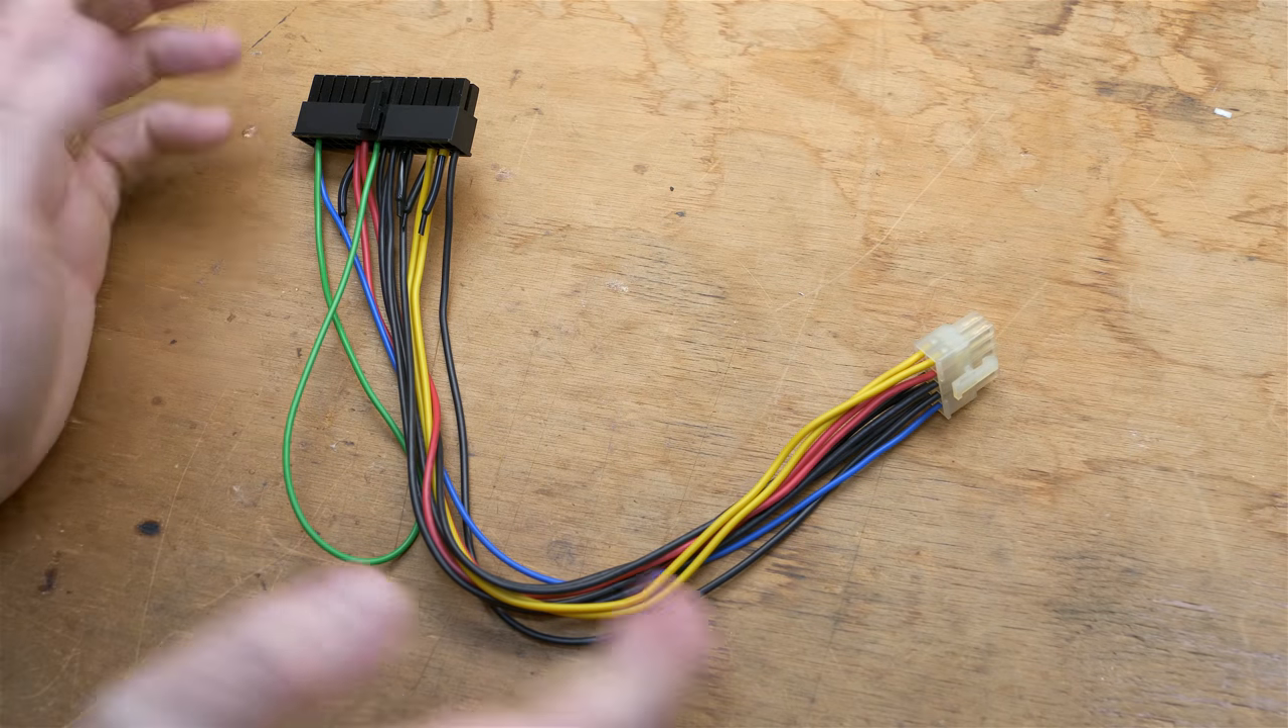We have our cable all finished. All of the wires from the original Seasonic harness have now been put into this connector, which is from the SE30.